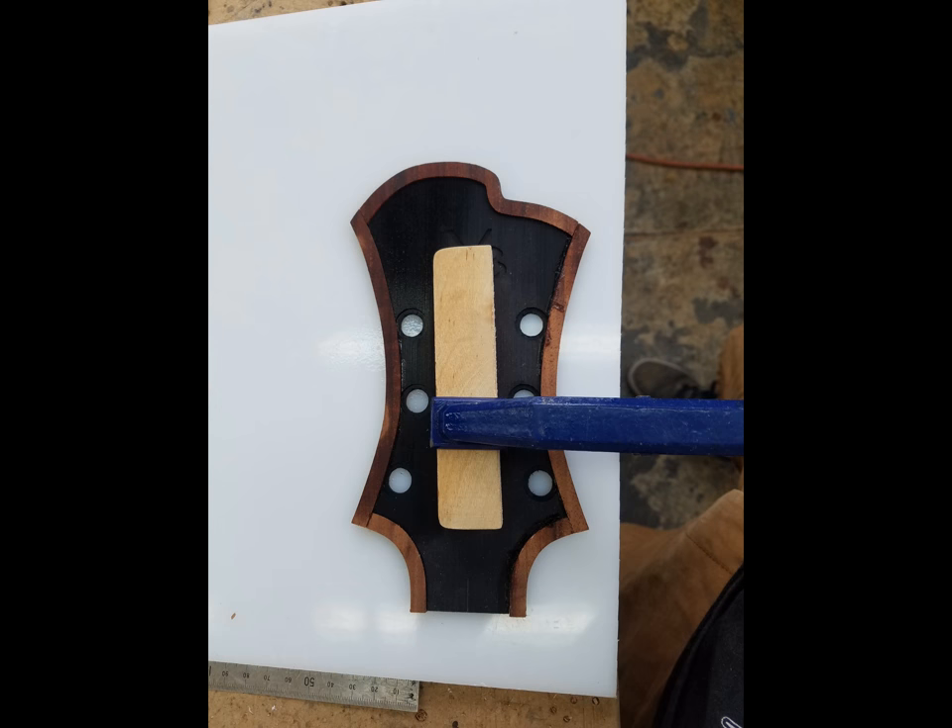The pieces fit right around that outer perimeter of the headplate.